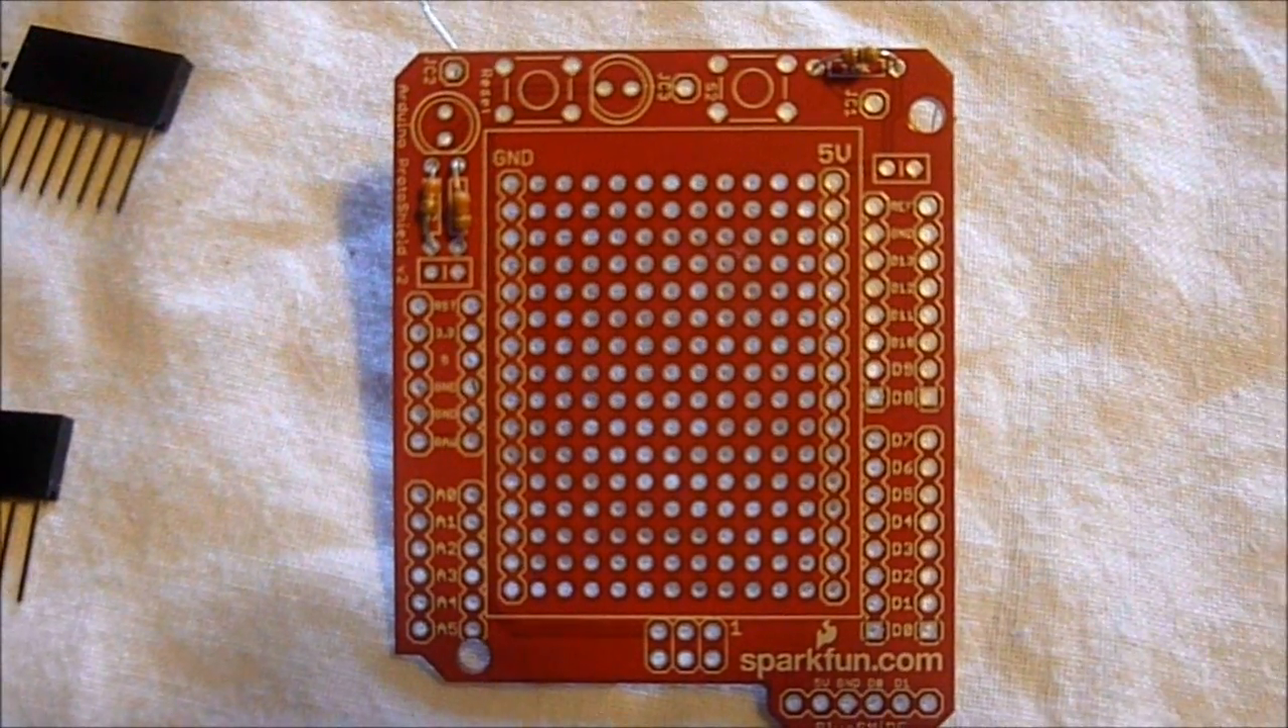I've put the two 330 ohm resistors into the board on the left hand side.